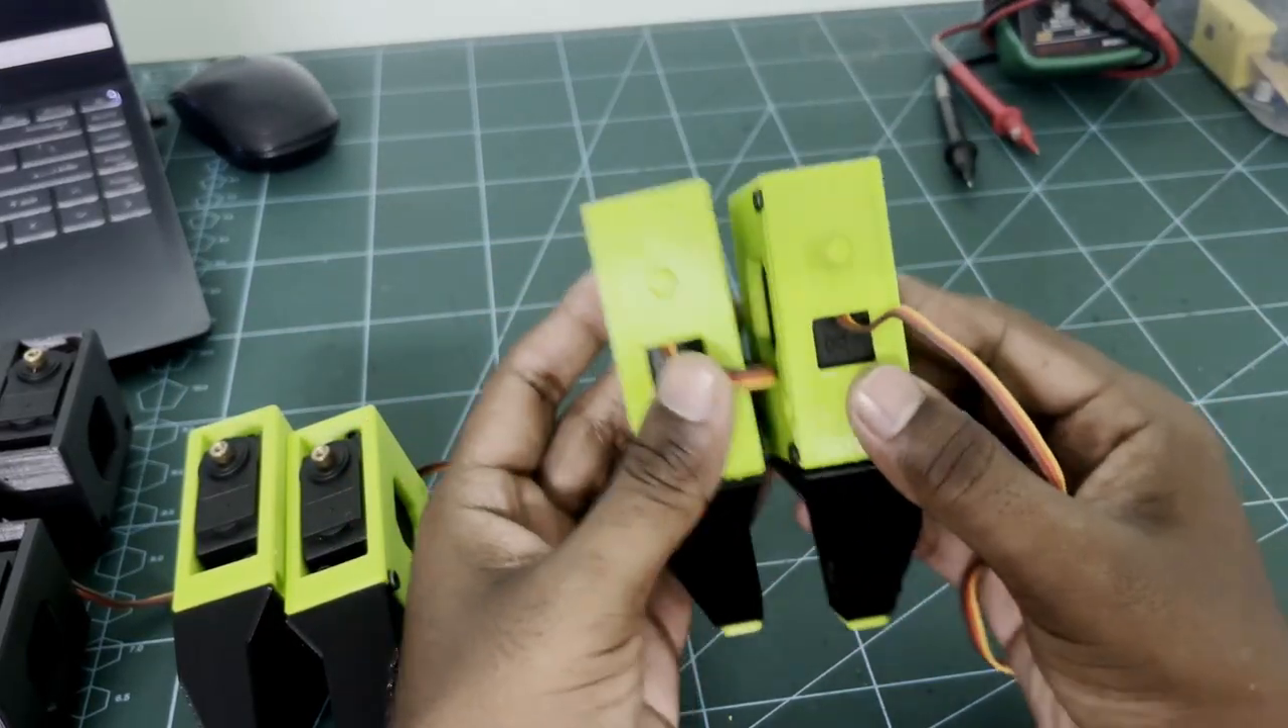As you can see, I have assembled the remaining legs. Two for front and two for back.